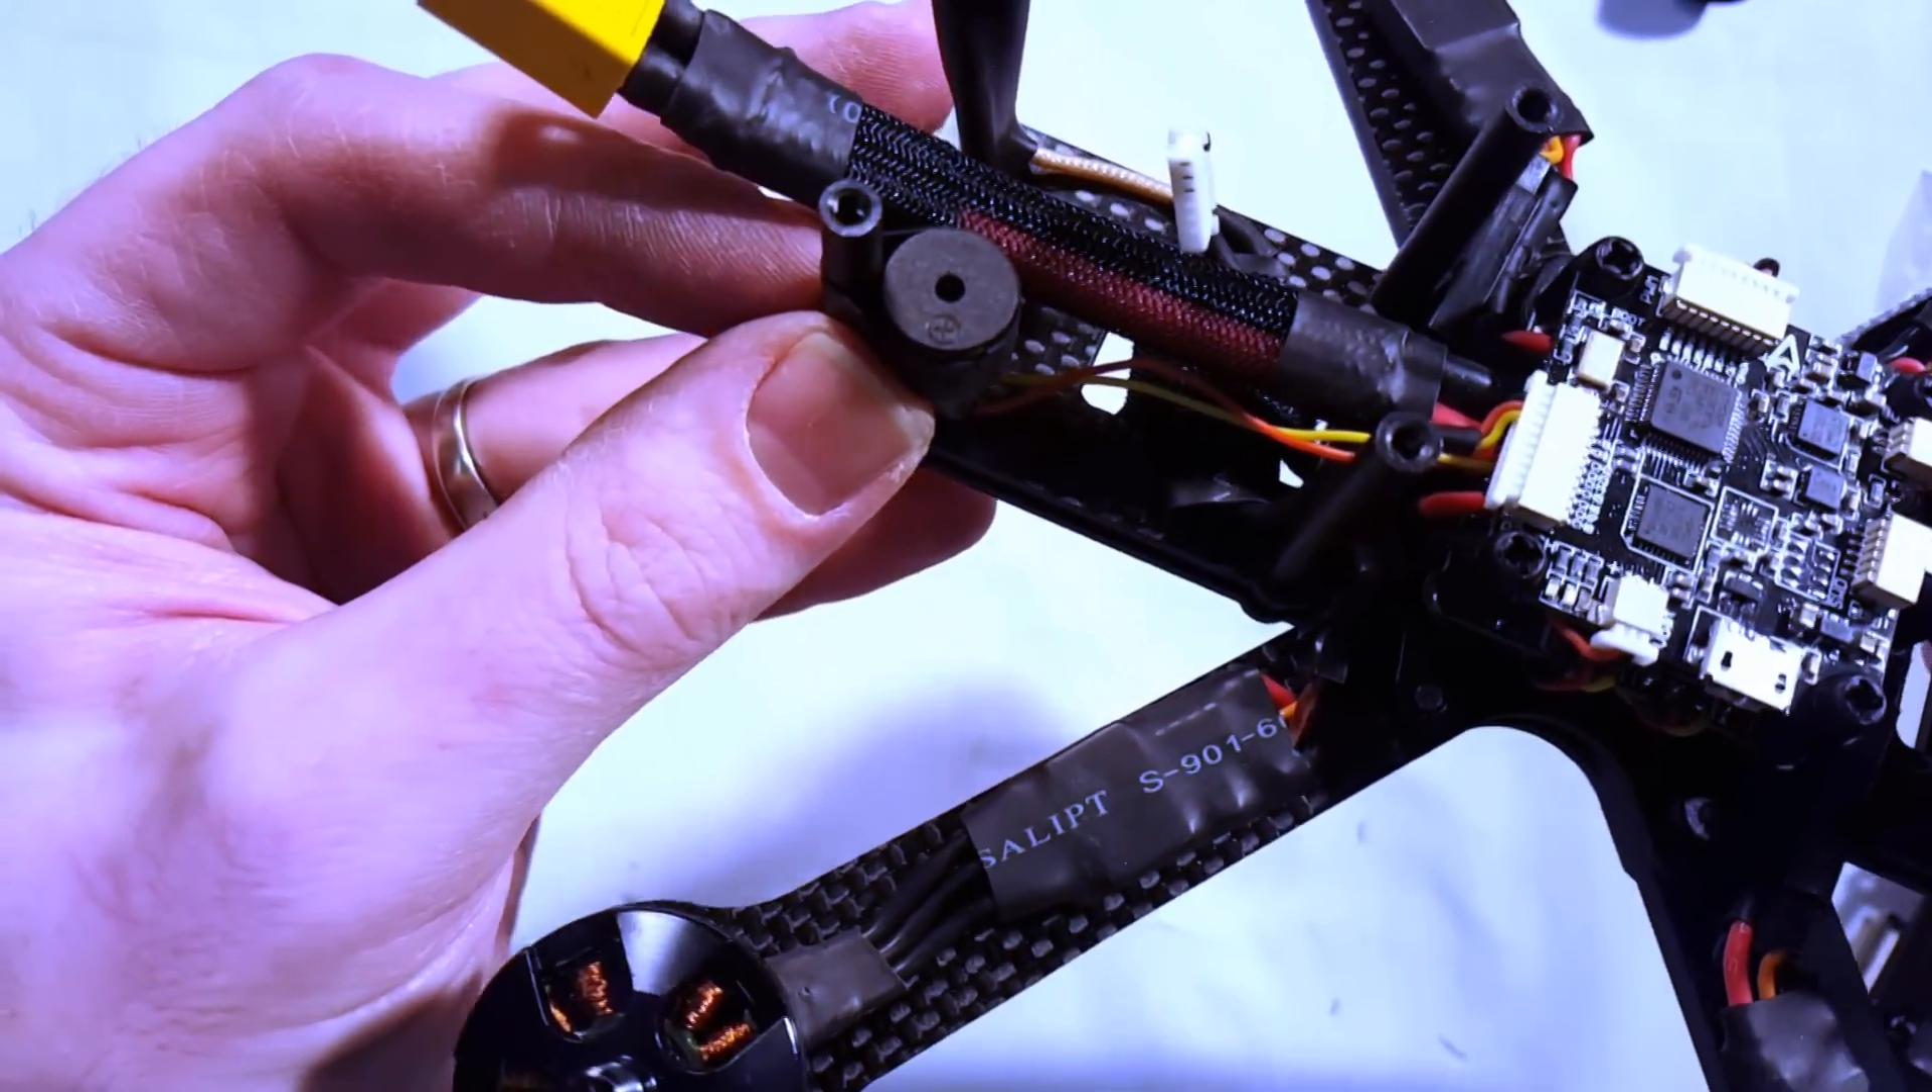I got the buzzer on with just a little shrink tube around one of the standoffs and the wires run into the connector.